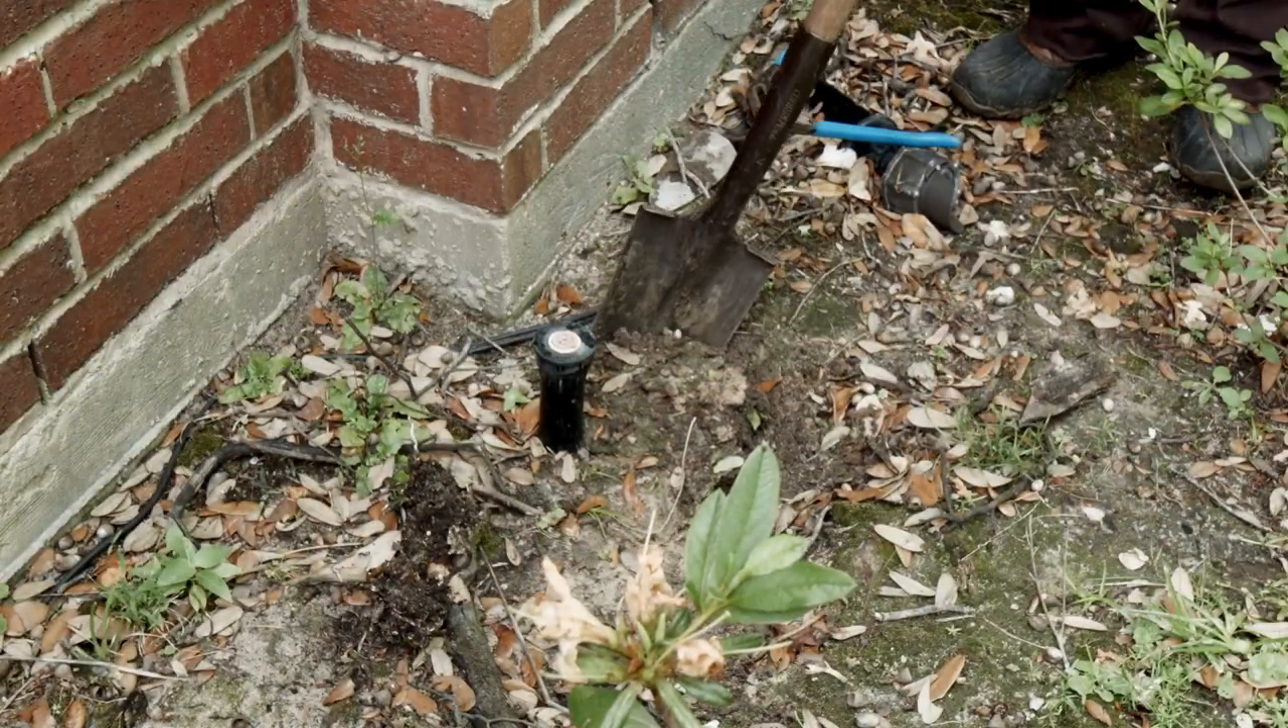We've got a pop-up that's sticking up several inches too high. The top of that pop-up should be even with the ground, so let's fix that.